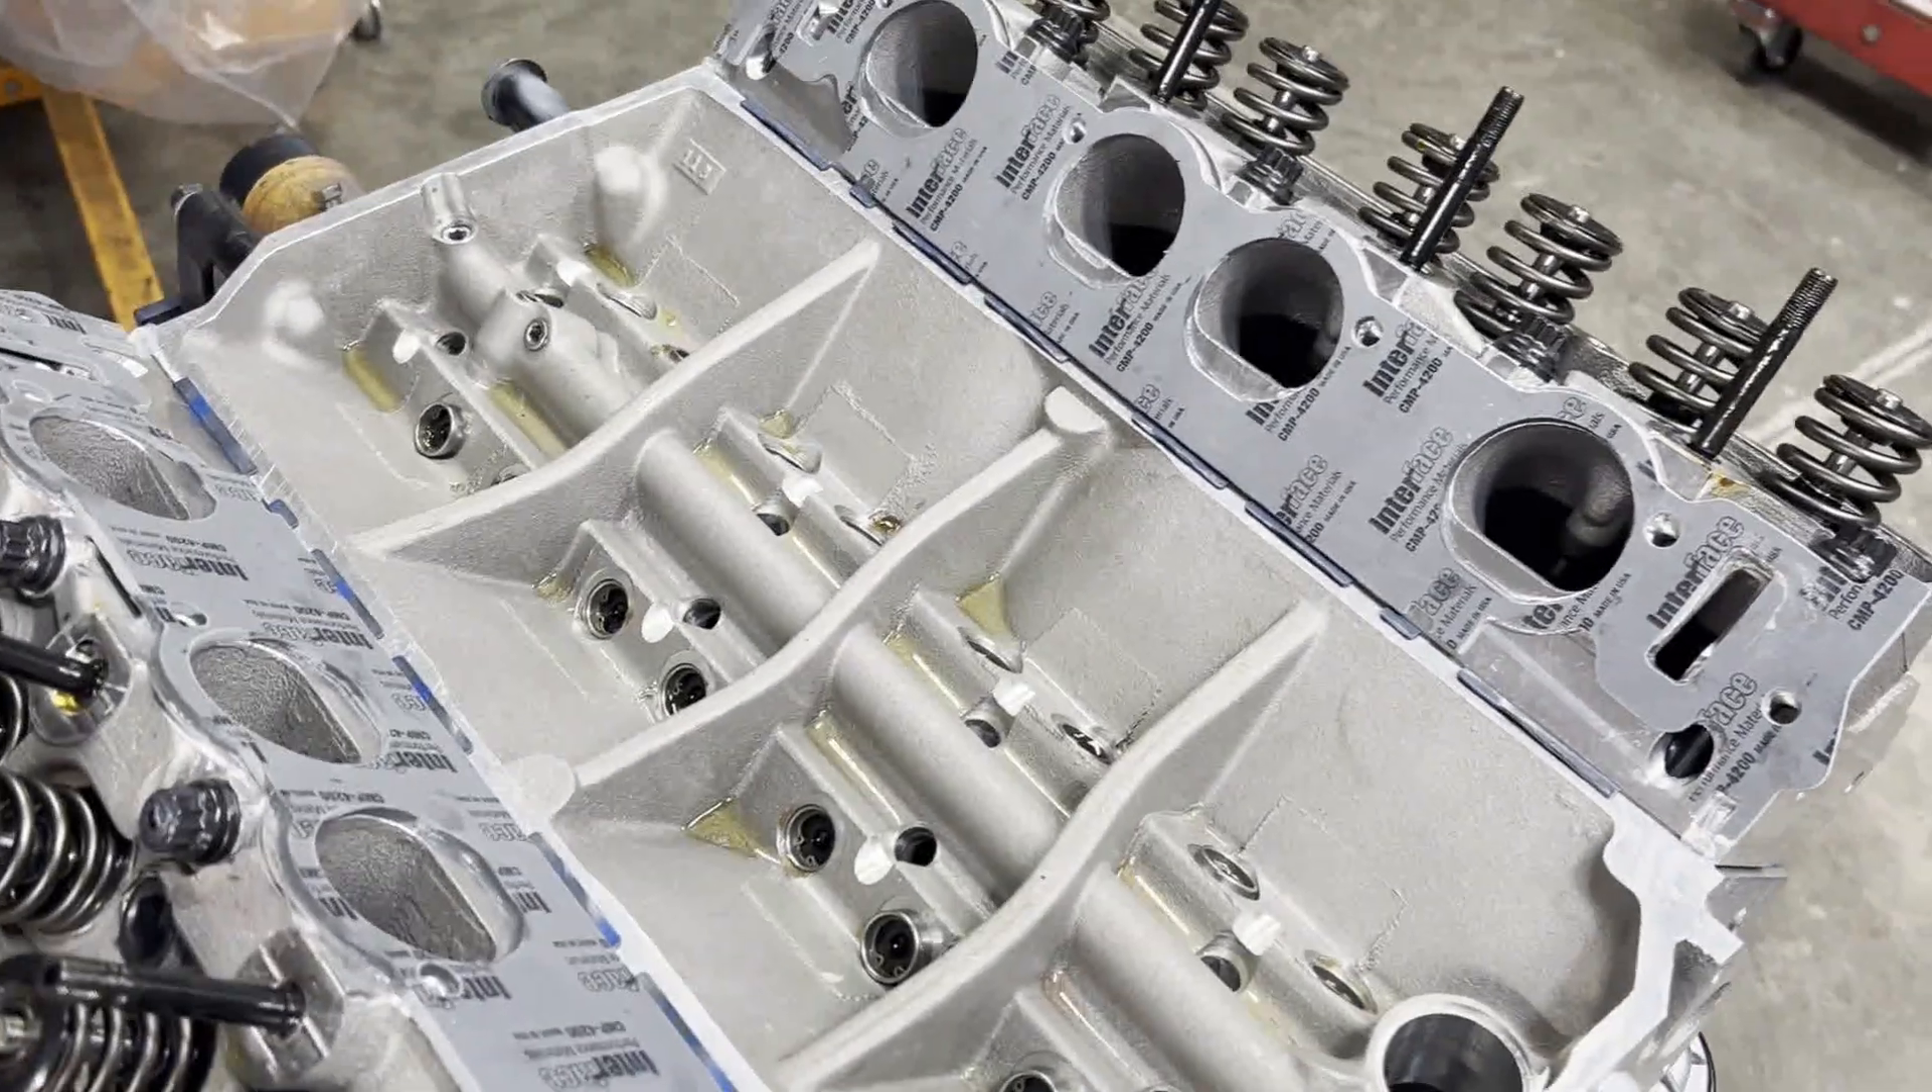All right our bolts come in so we're now in the process of putting intake manifold gaskets on.